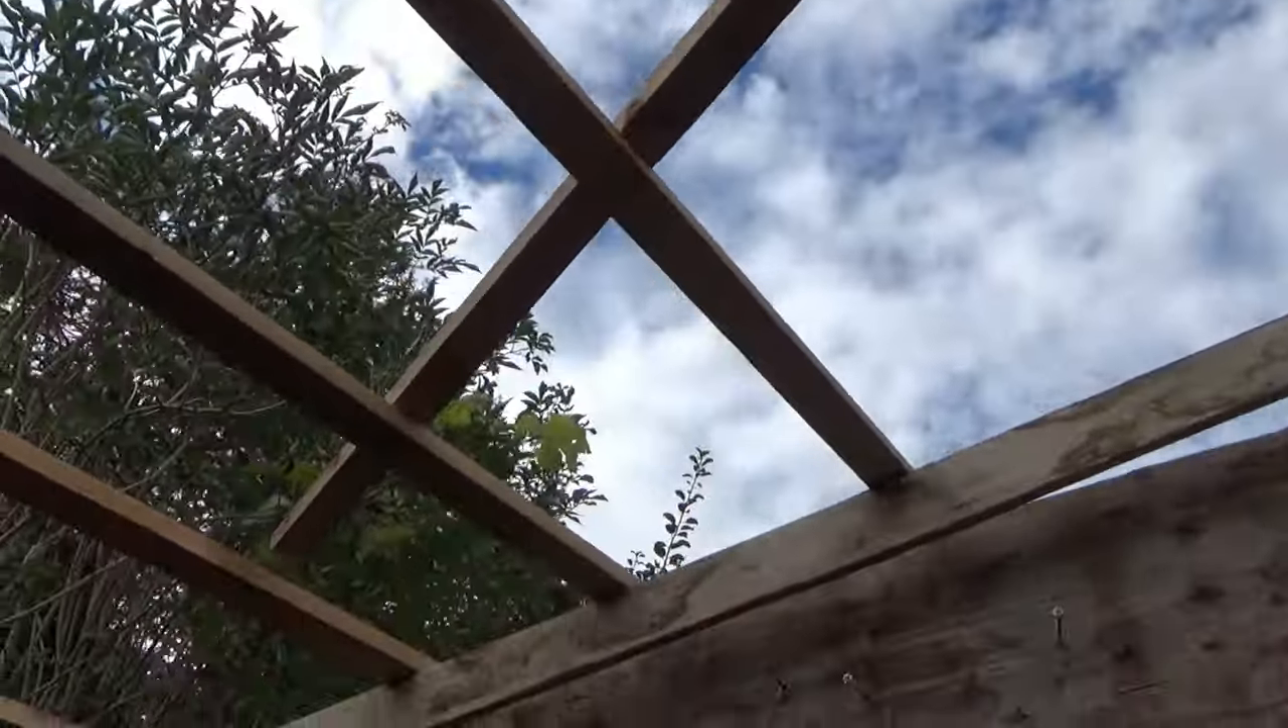Hier oben ist jetzt die Dachverlattung soweit drin.